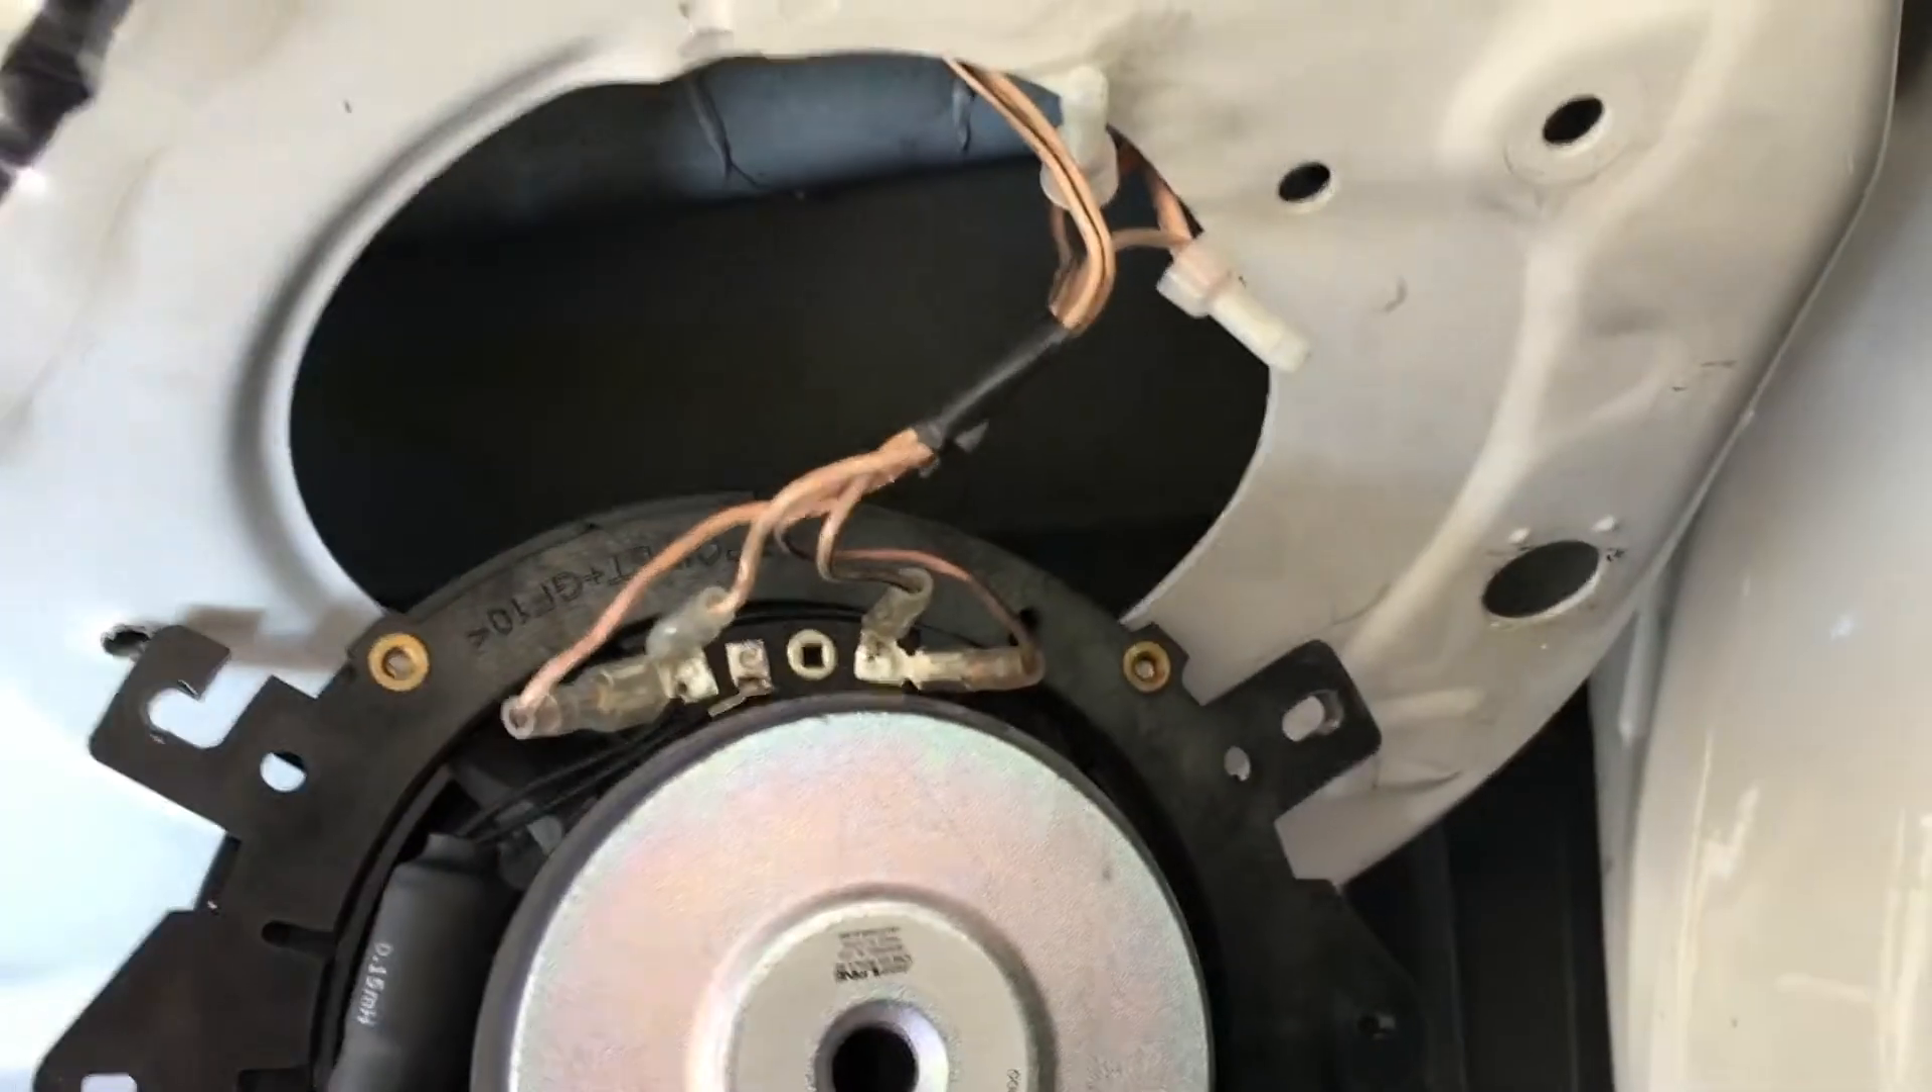So I got the woofer out for you.